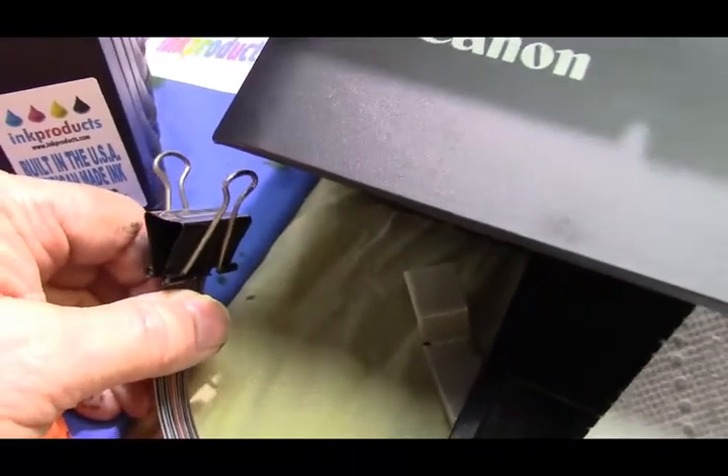Now I still left the paper clip on not taking it off yet.